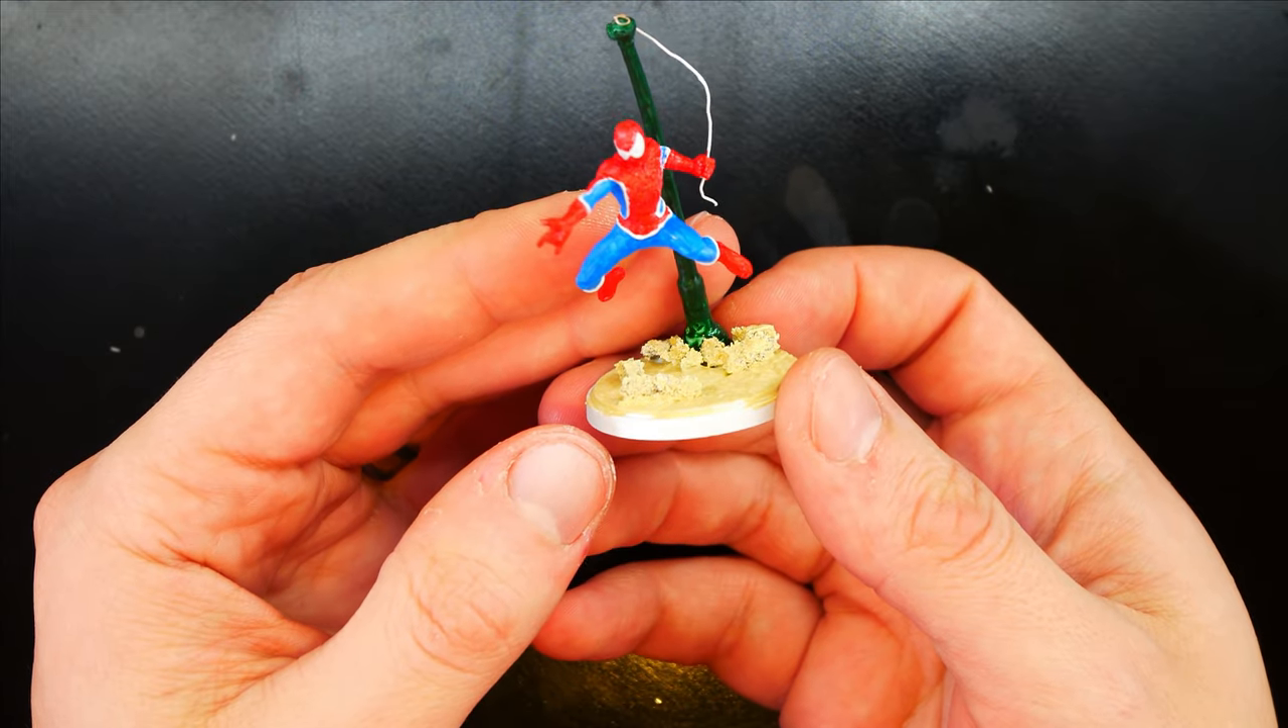For the lamp post I chopped off the top and glued wire in the middle.